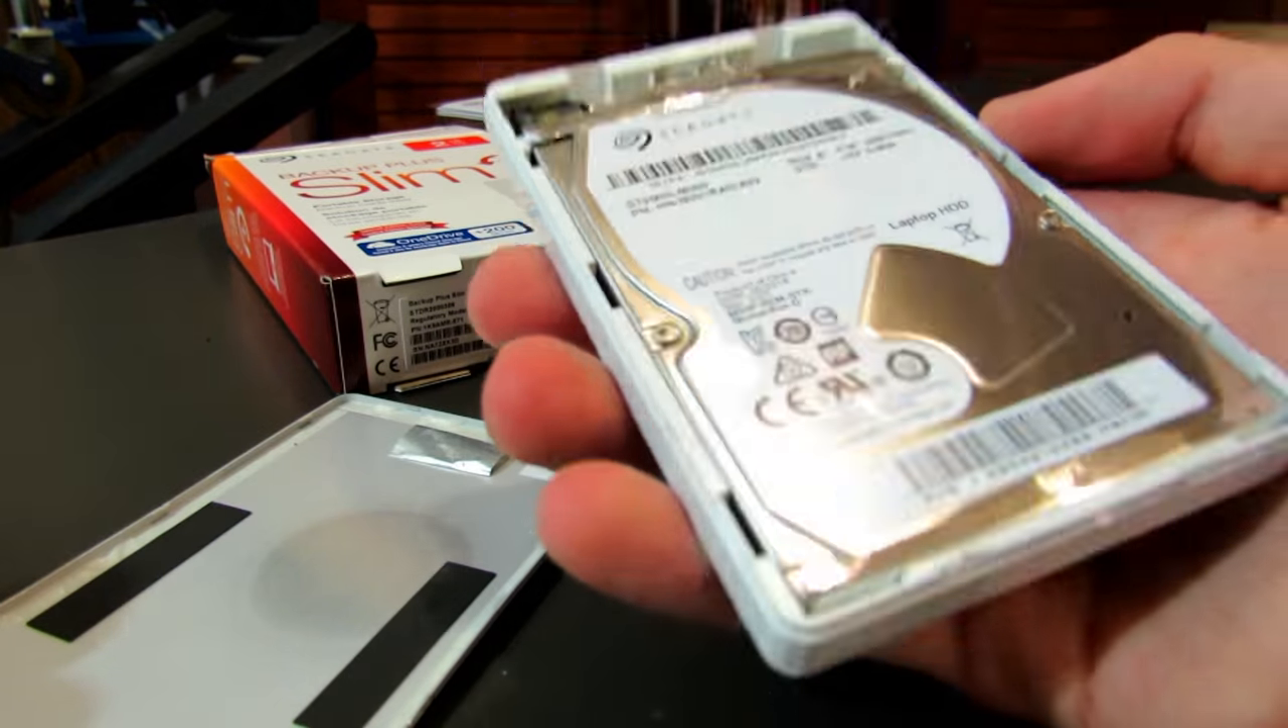Alright well that case is finally off.